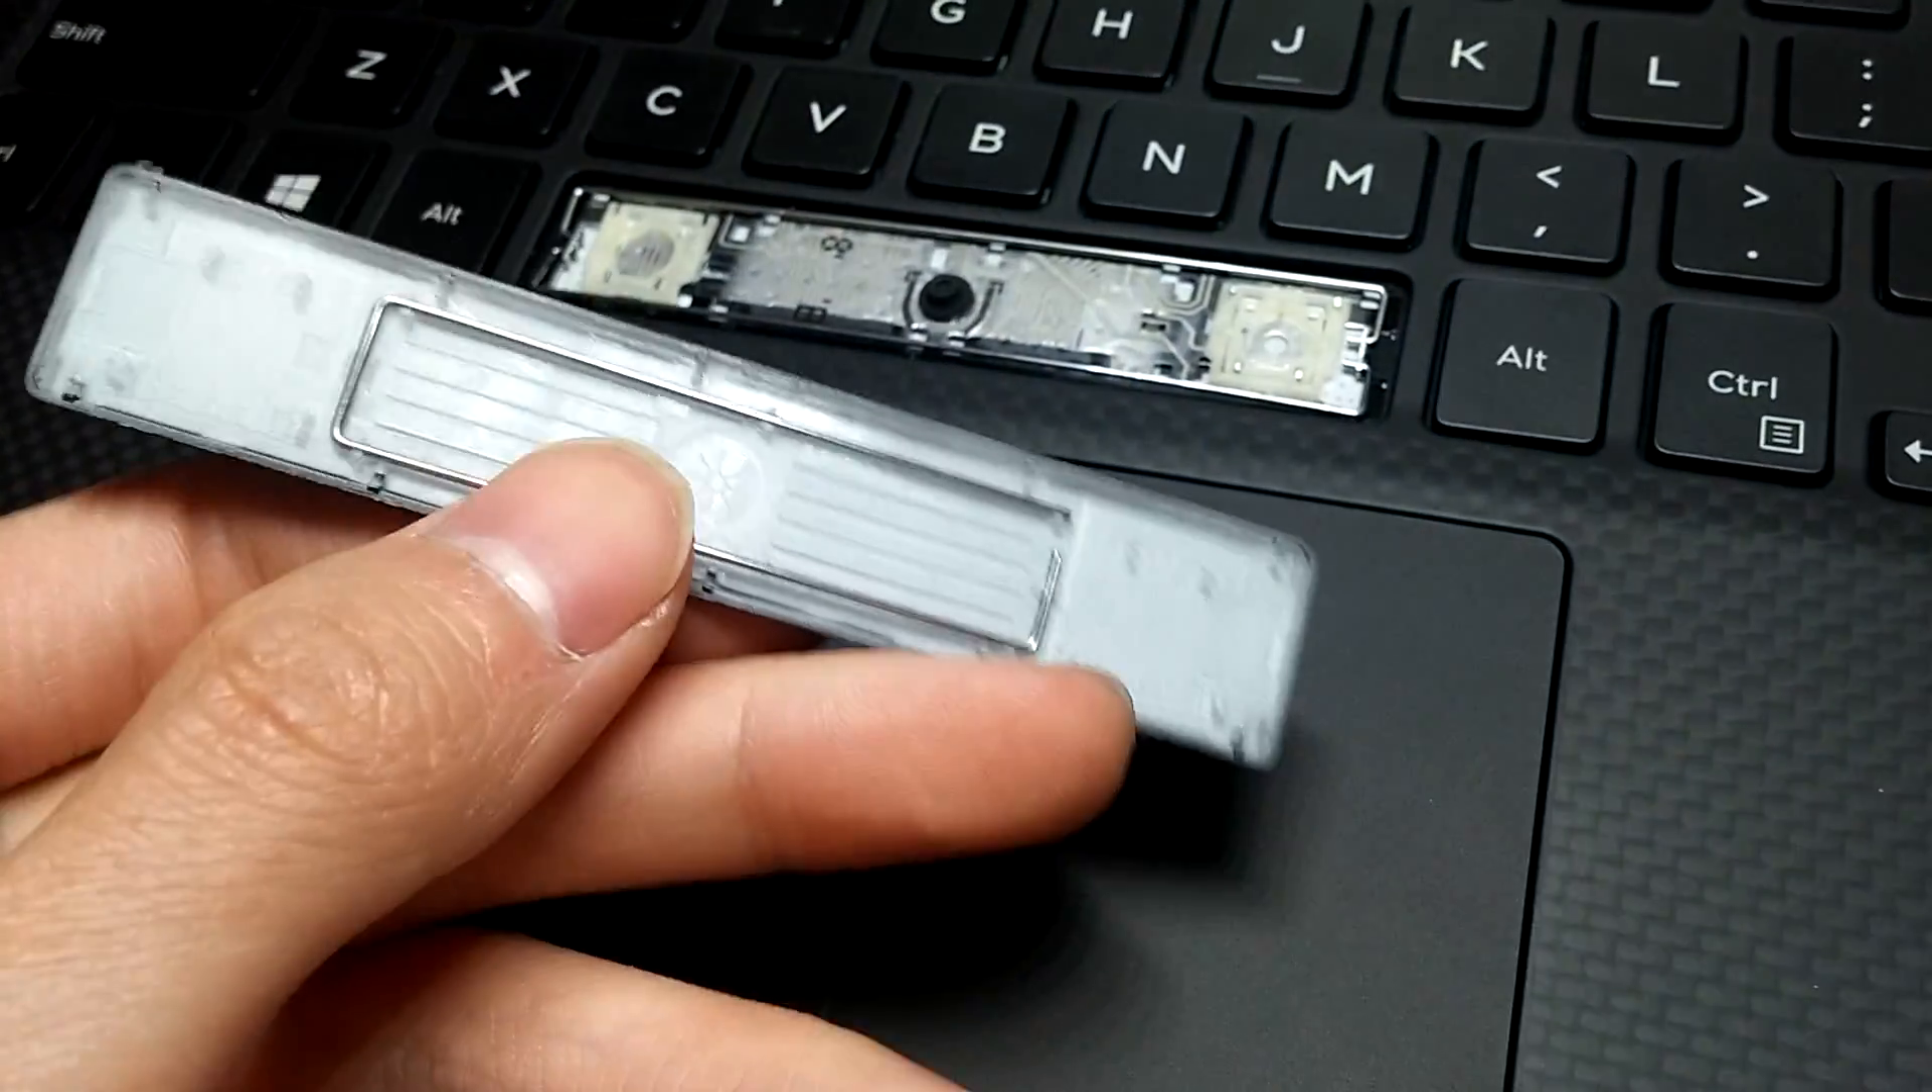All right so here's the space bar removed.